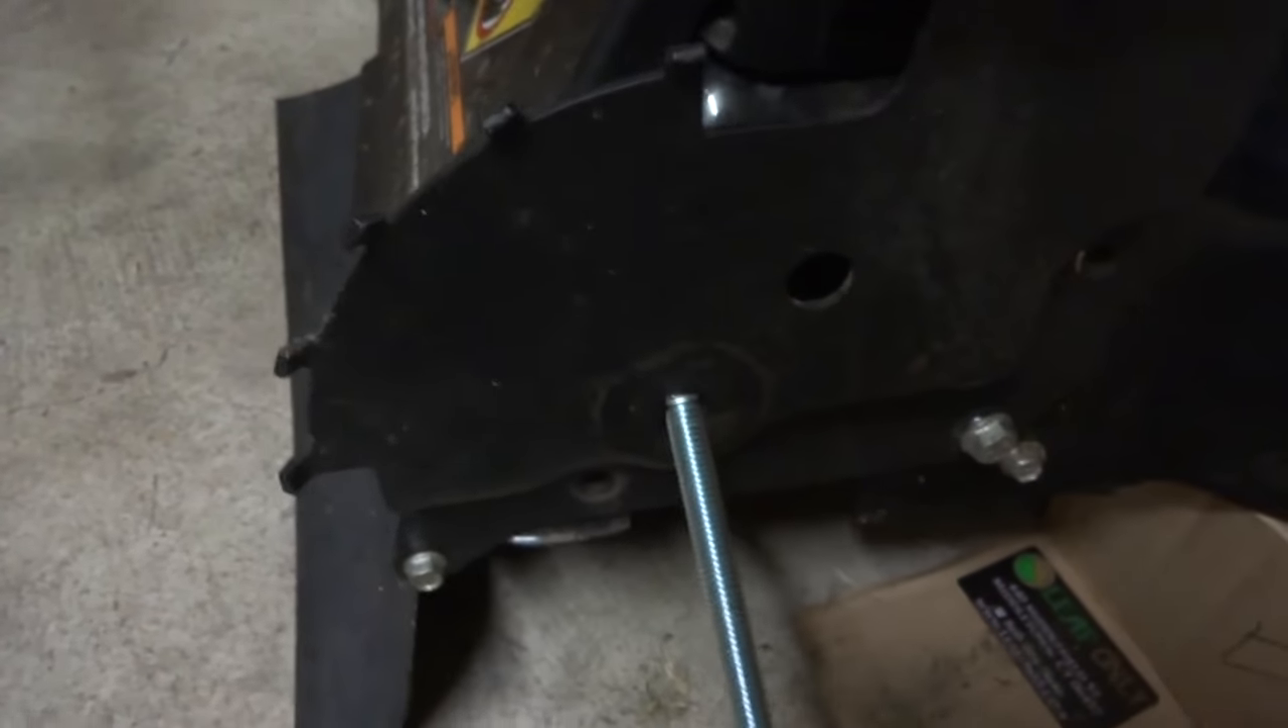Now we got our big bolt in there.